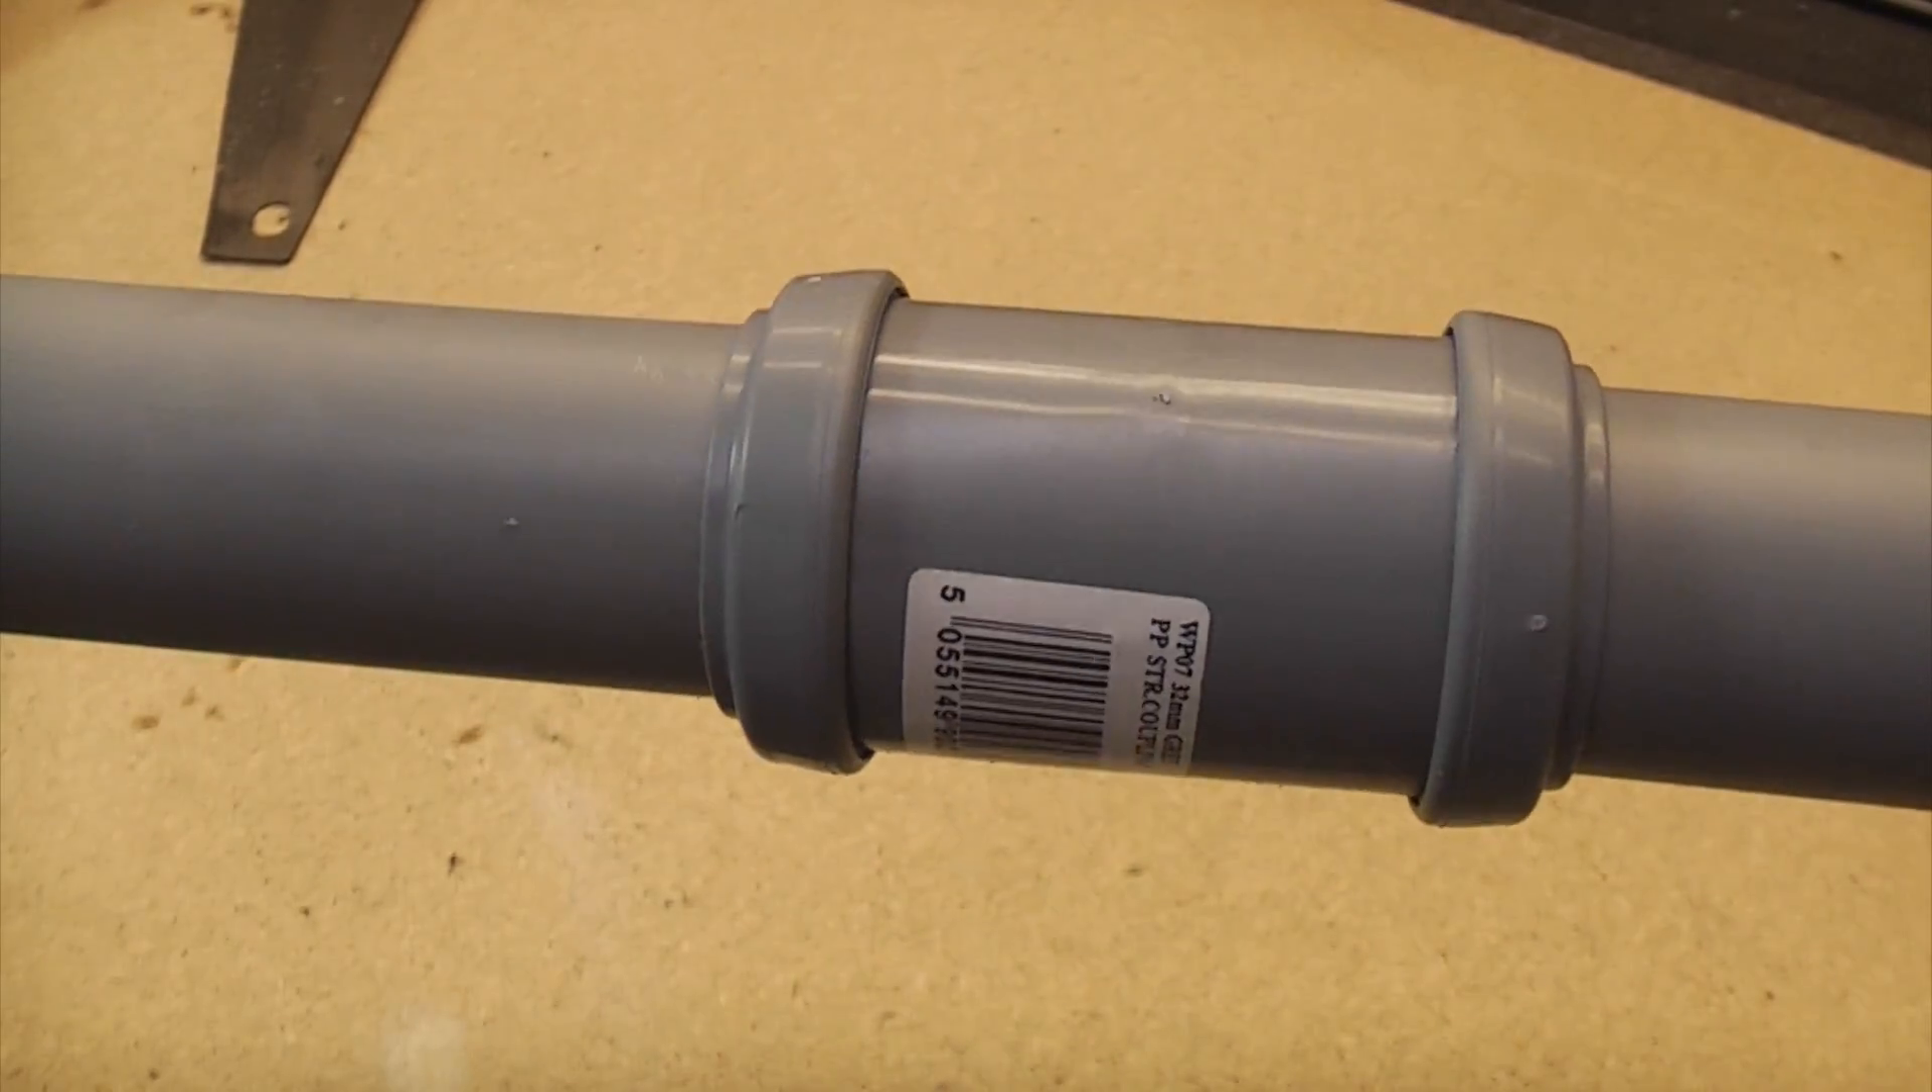And now we've got a push fit joint that's made.